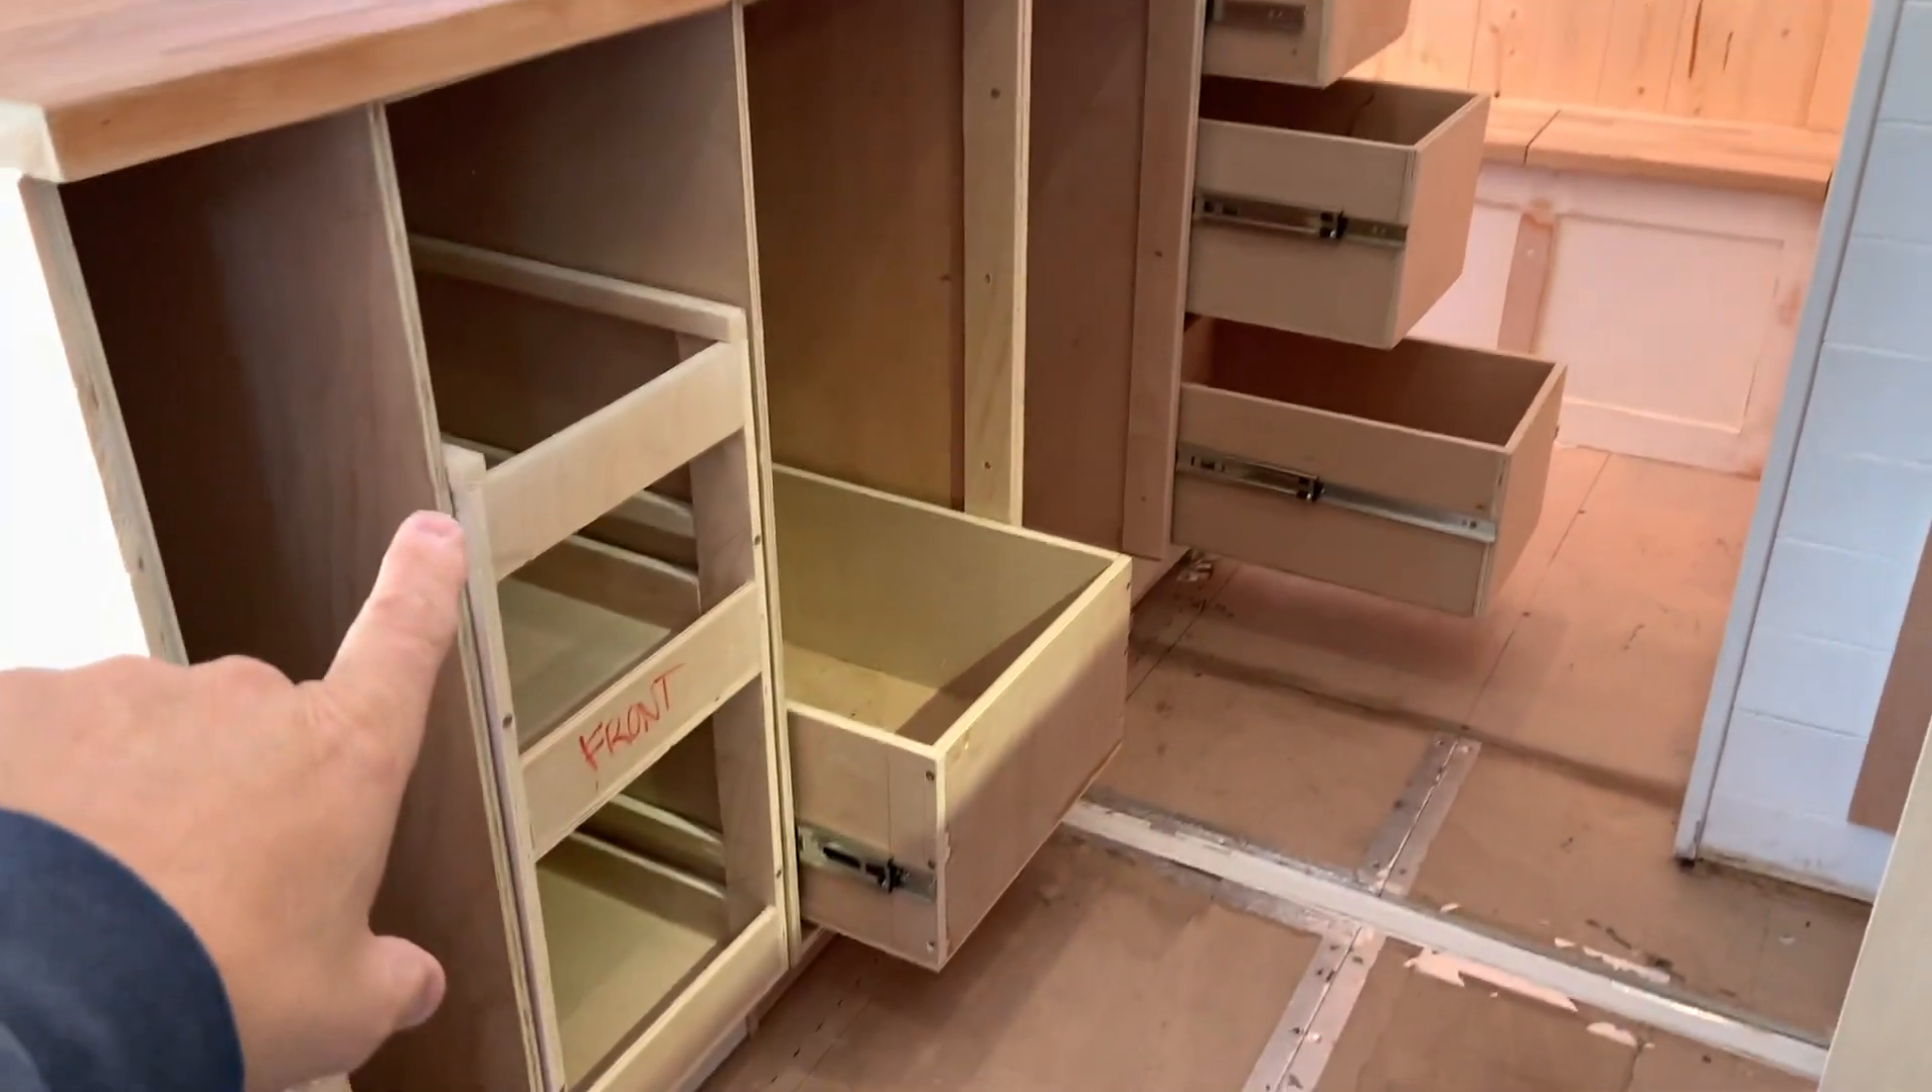And these are all the drawer units finally installed.